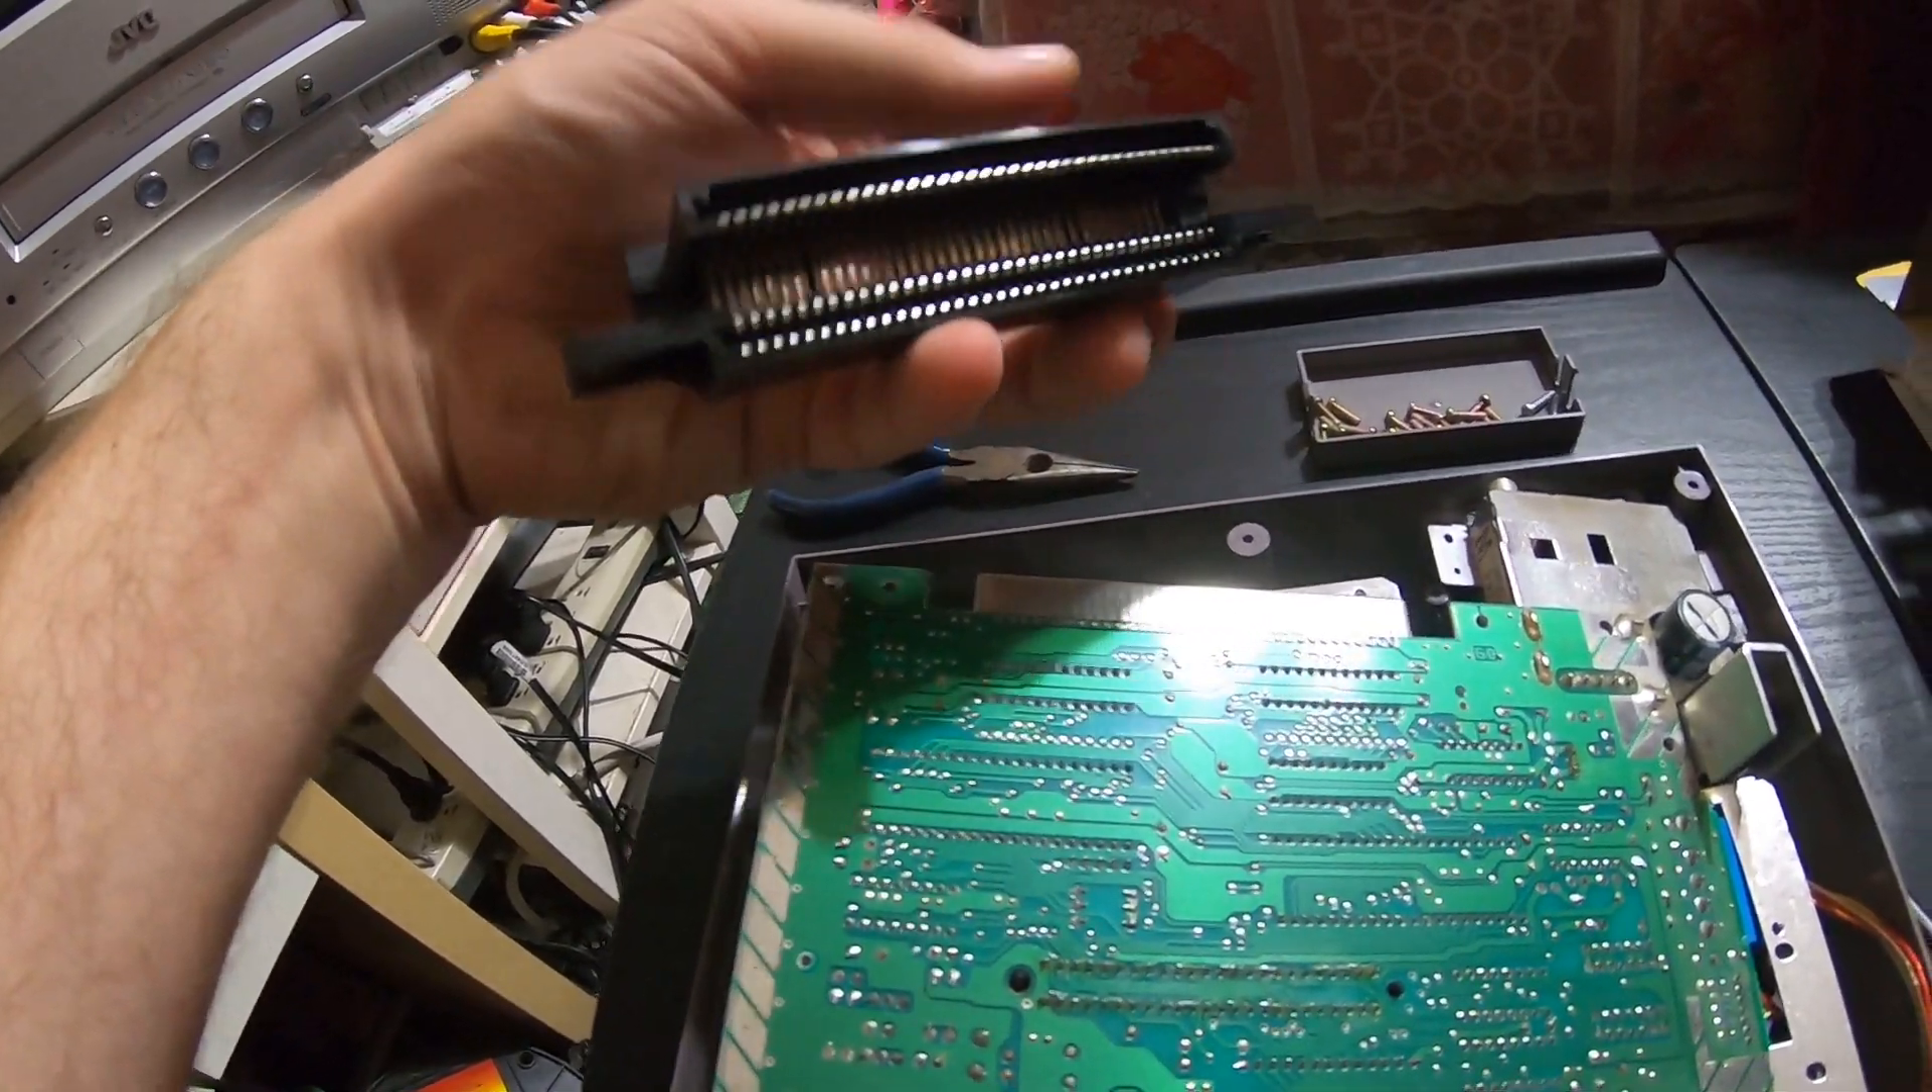So now we have our 72 pin connector removed and you see how it is.